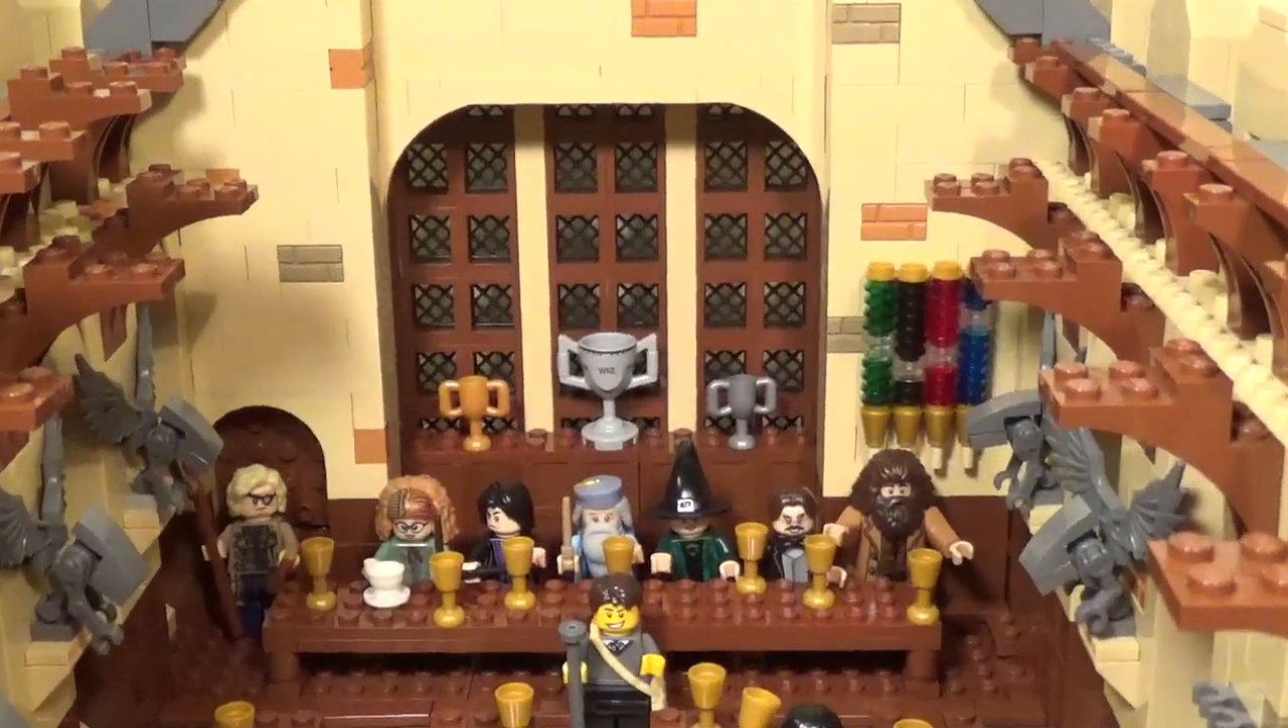But now the staff table is in place. I've built up the wall at the back of the building as well as that giant bay window that sits in the back of the hall.